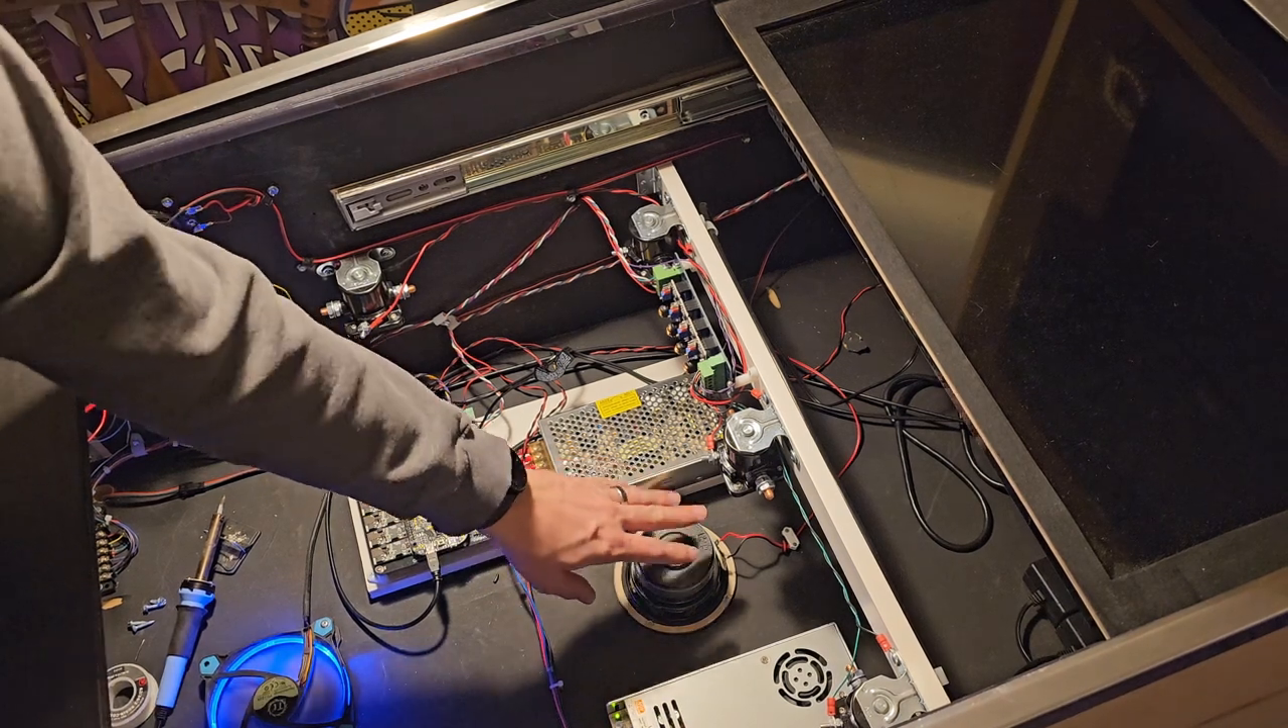For the subwoofer I put mine right in the middle this is the puck here.